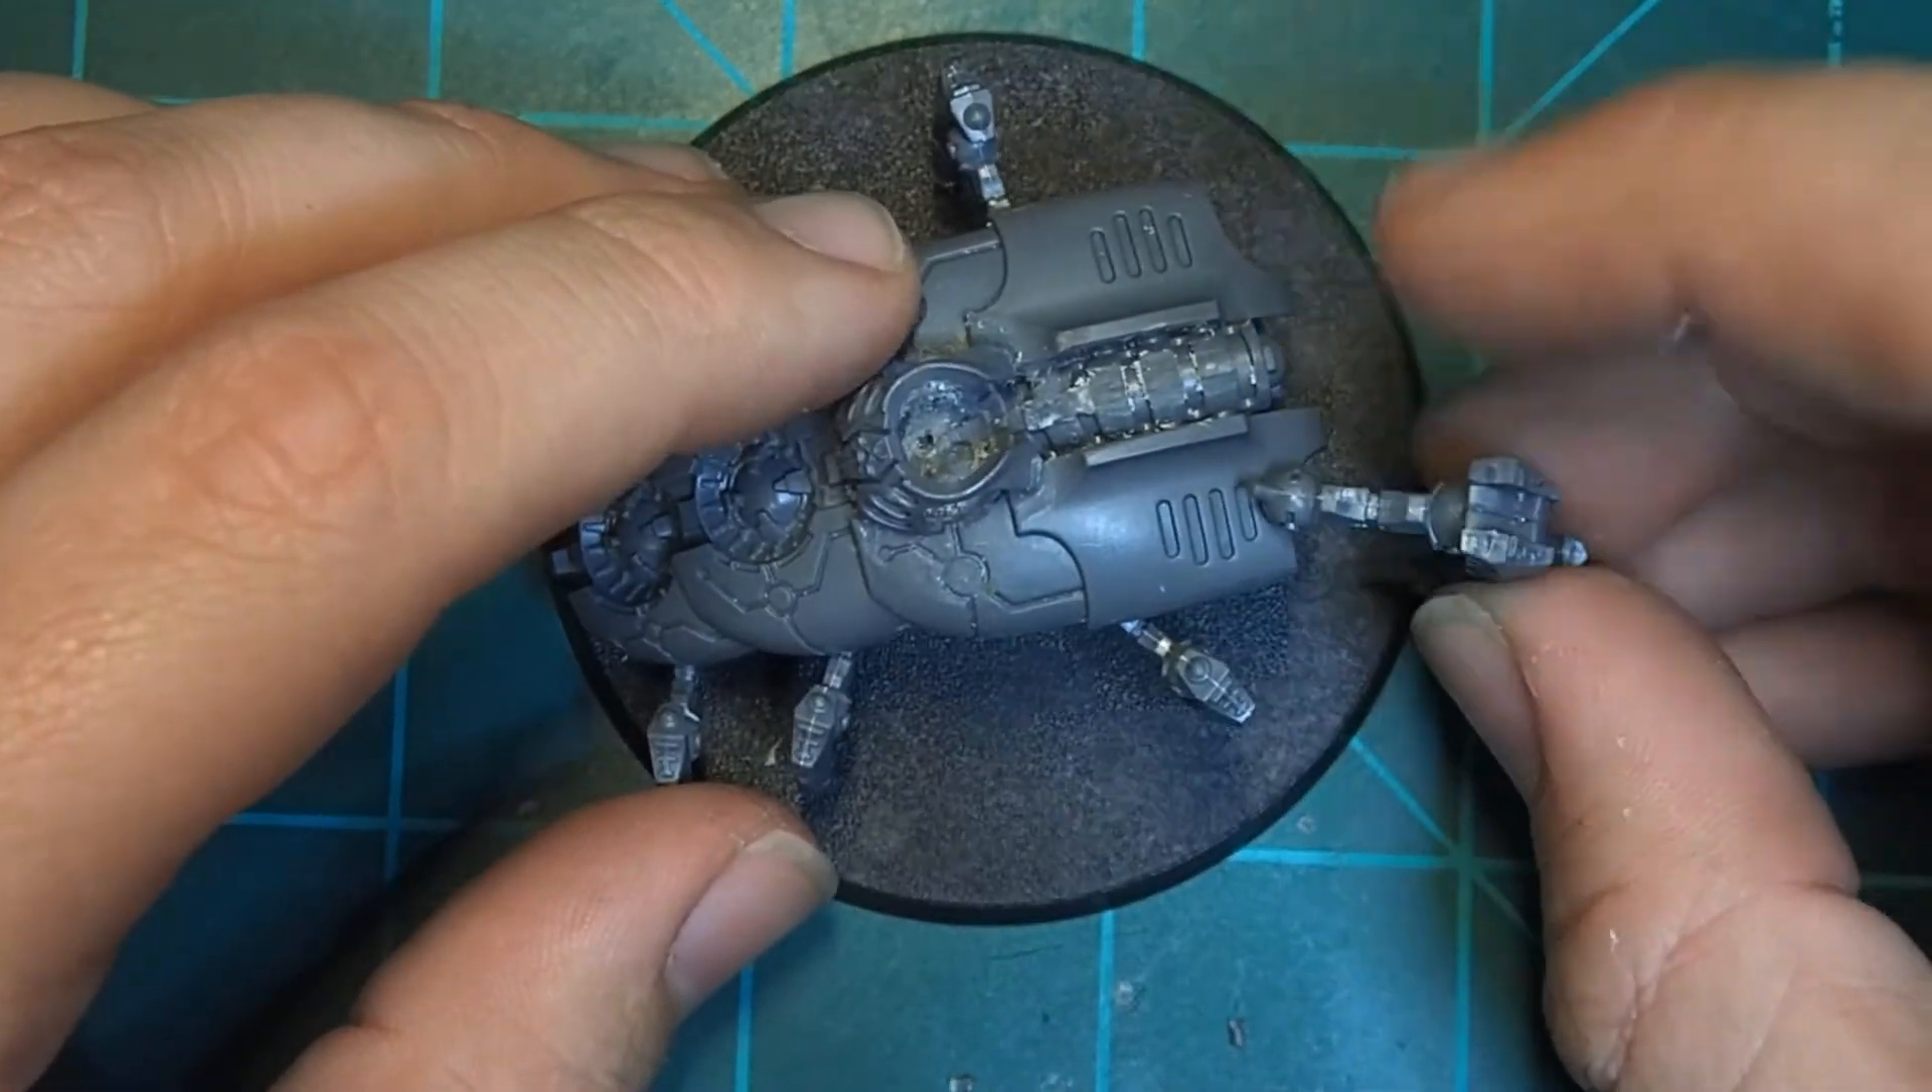And here we can see that the big claw at the end just was not going to fit on this 60mm base.